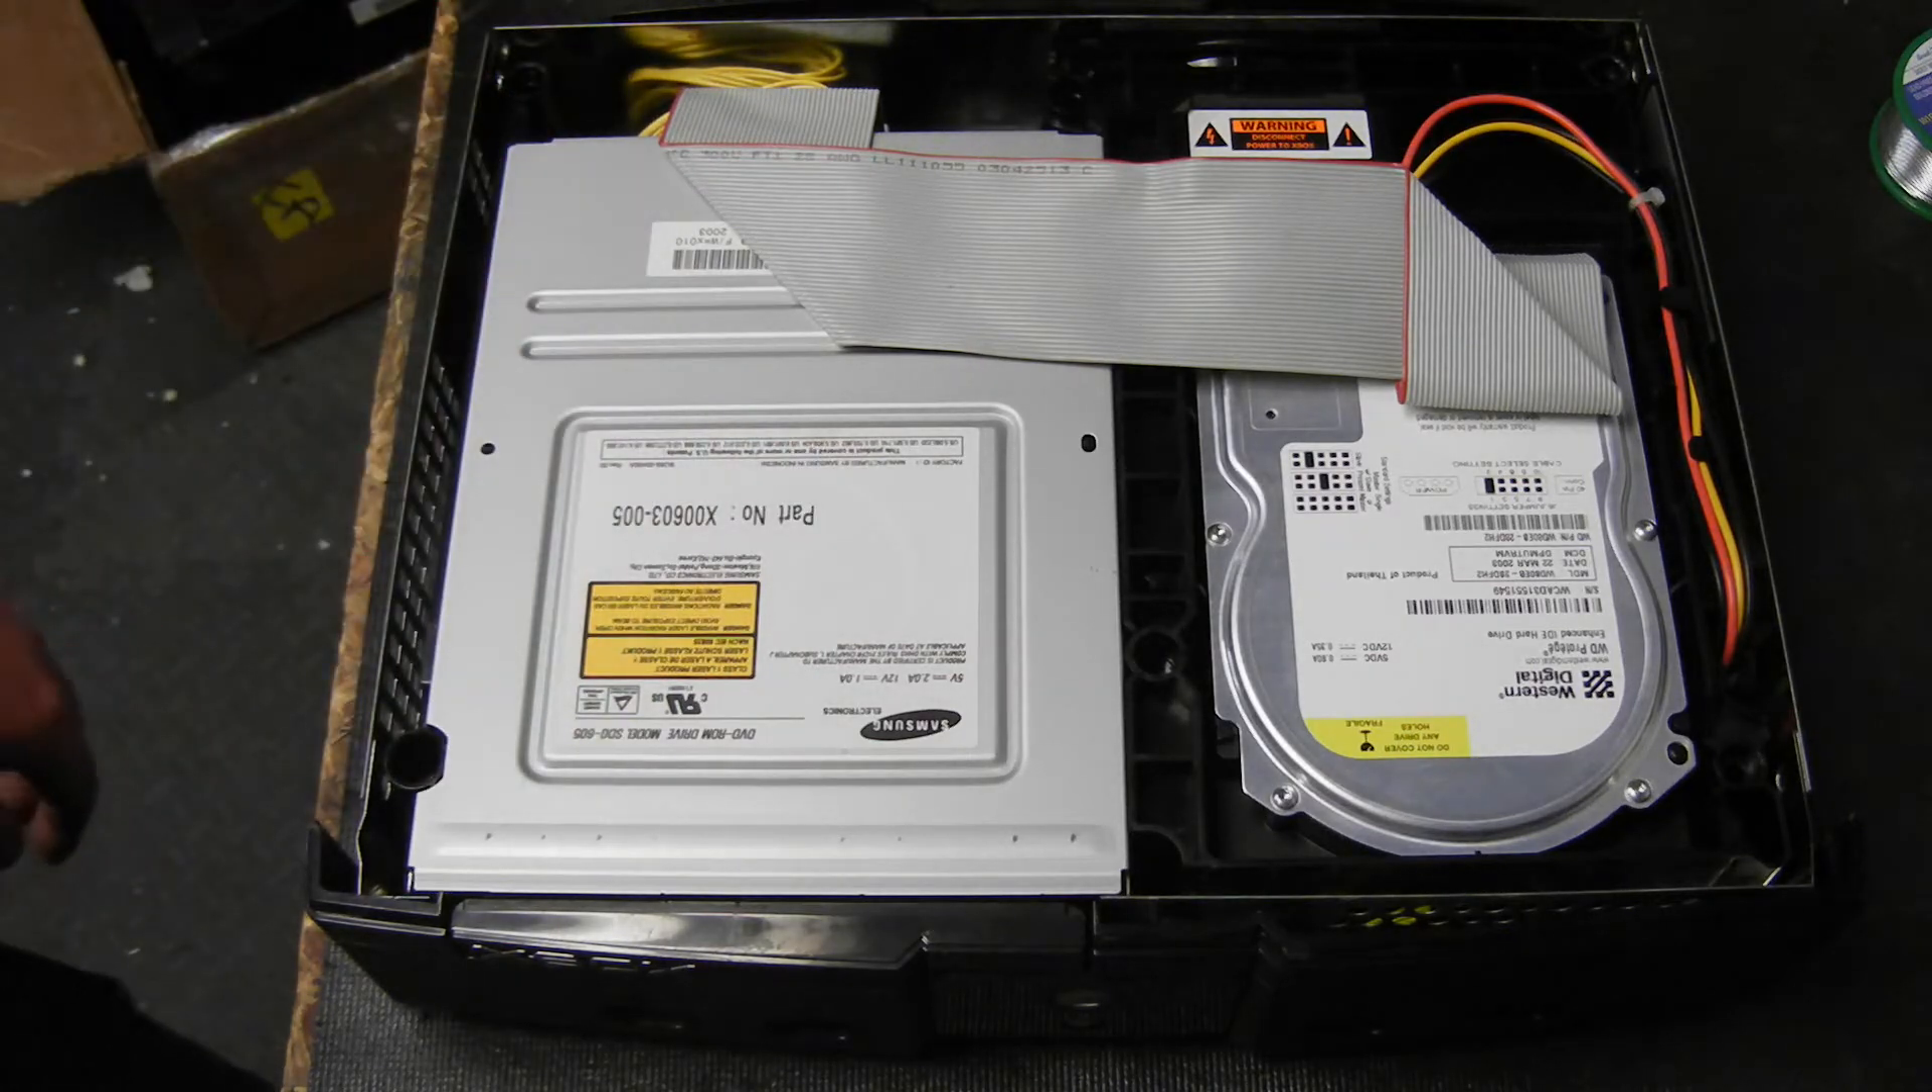As you can see here i have a console i've already taken the top off.